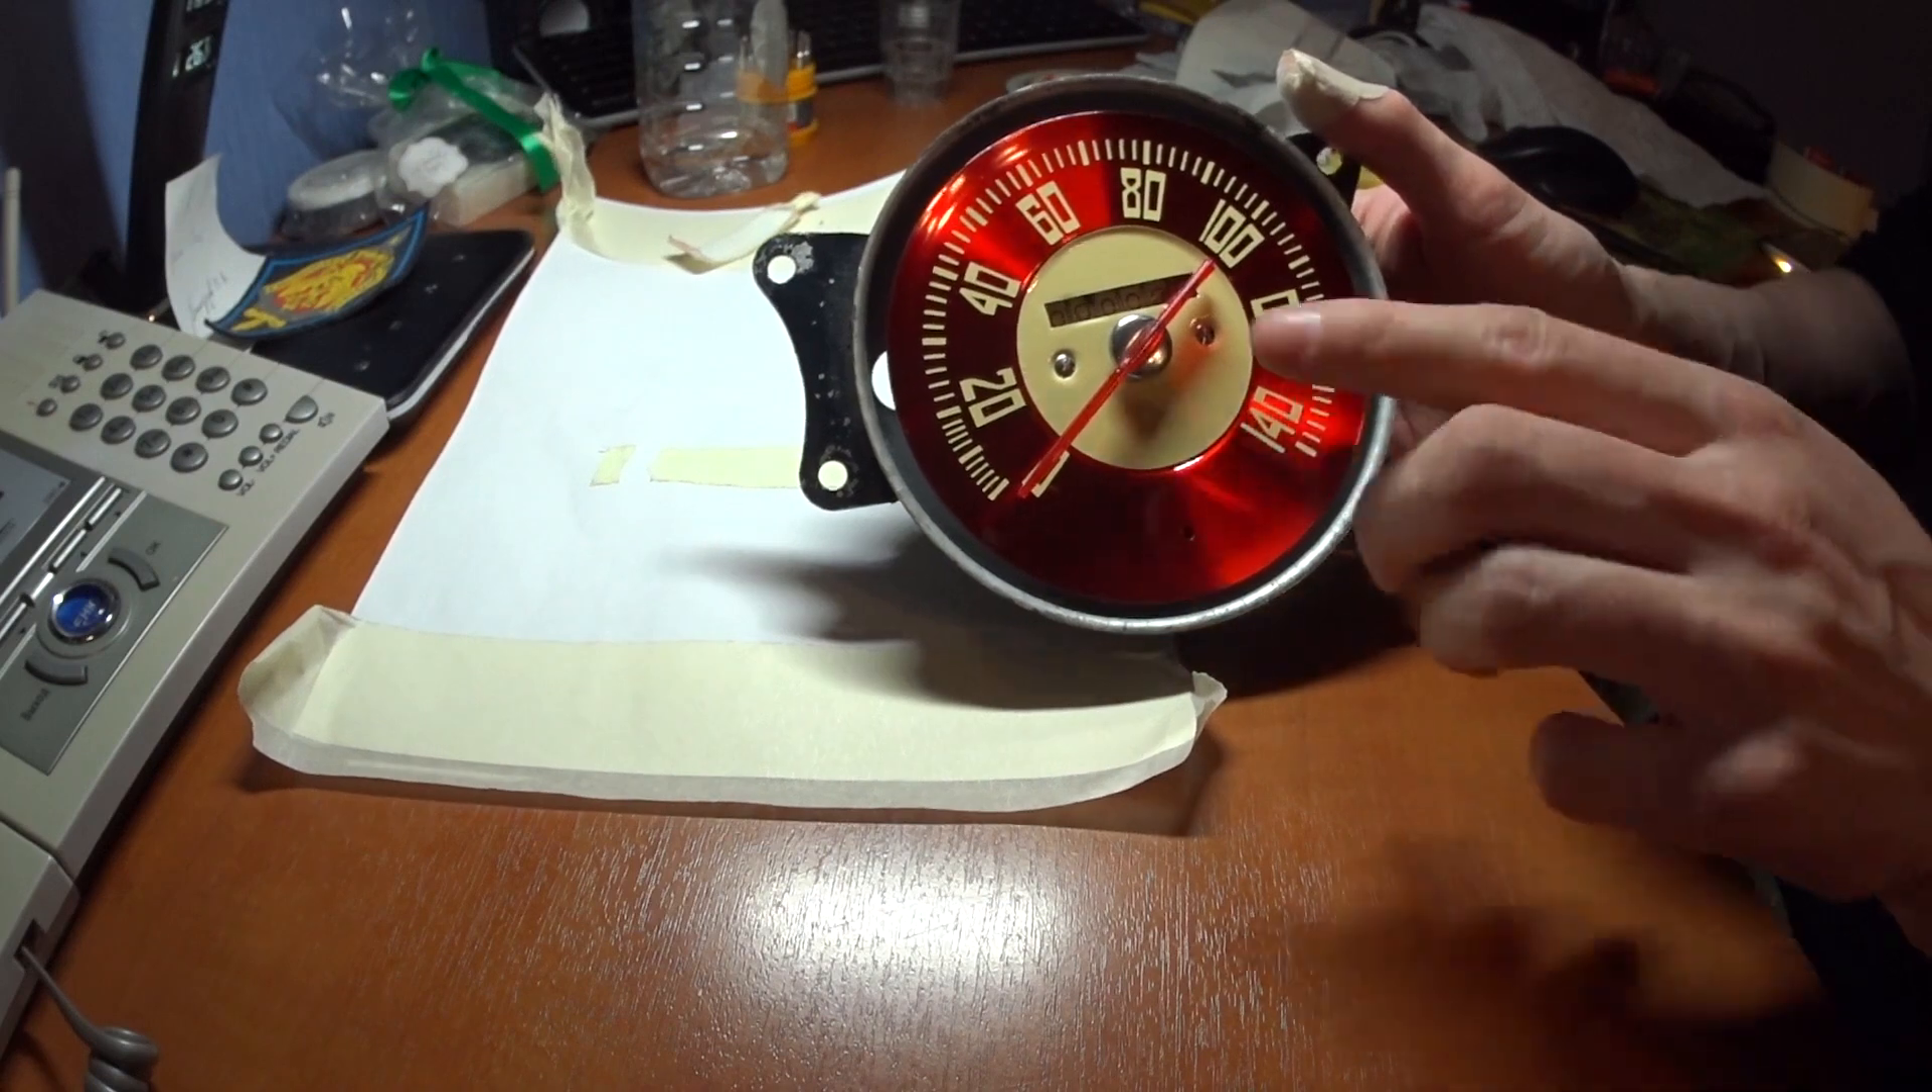Все, друзья, все протер. Поставил стрелку спидометра.